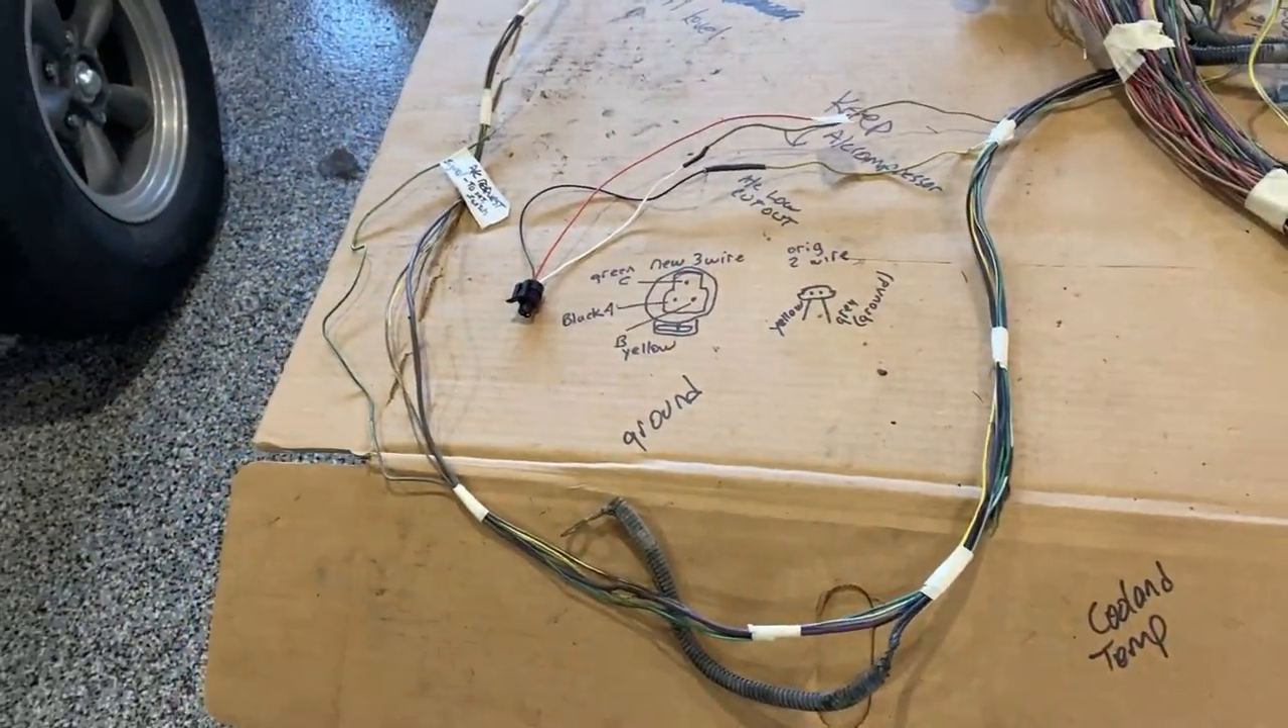Okay, we've thinned out the harness. We haven't covered it up yet. We still have a few things to wrap up.